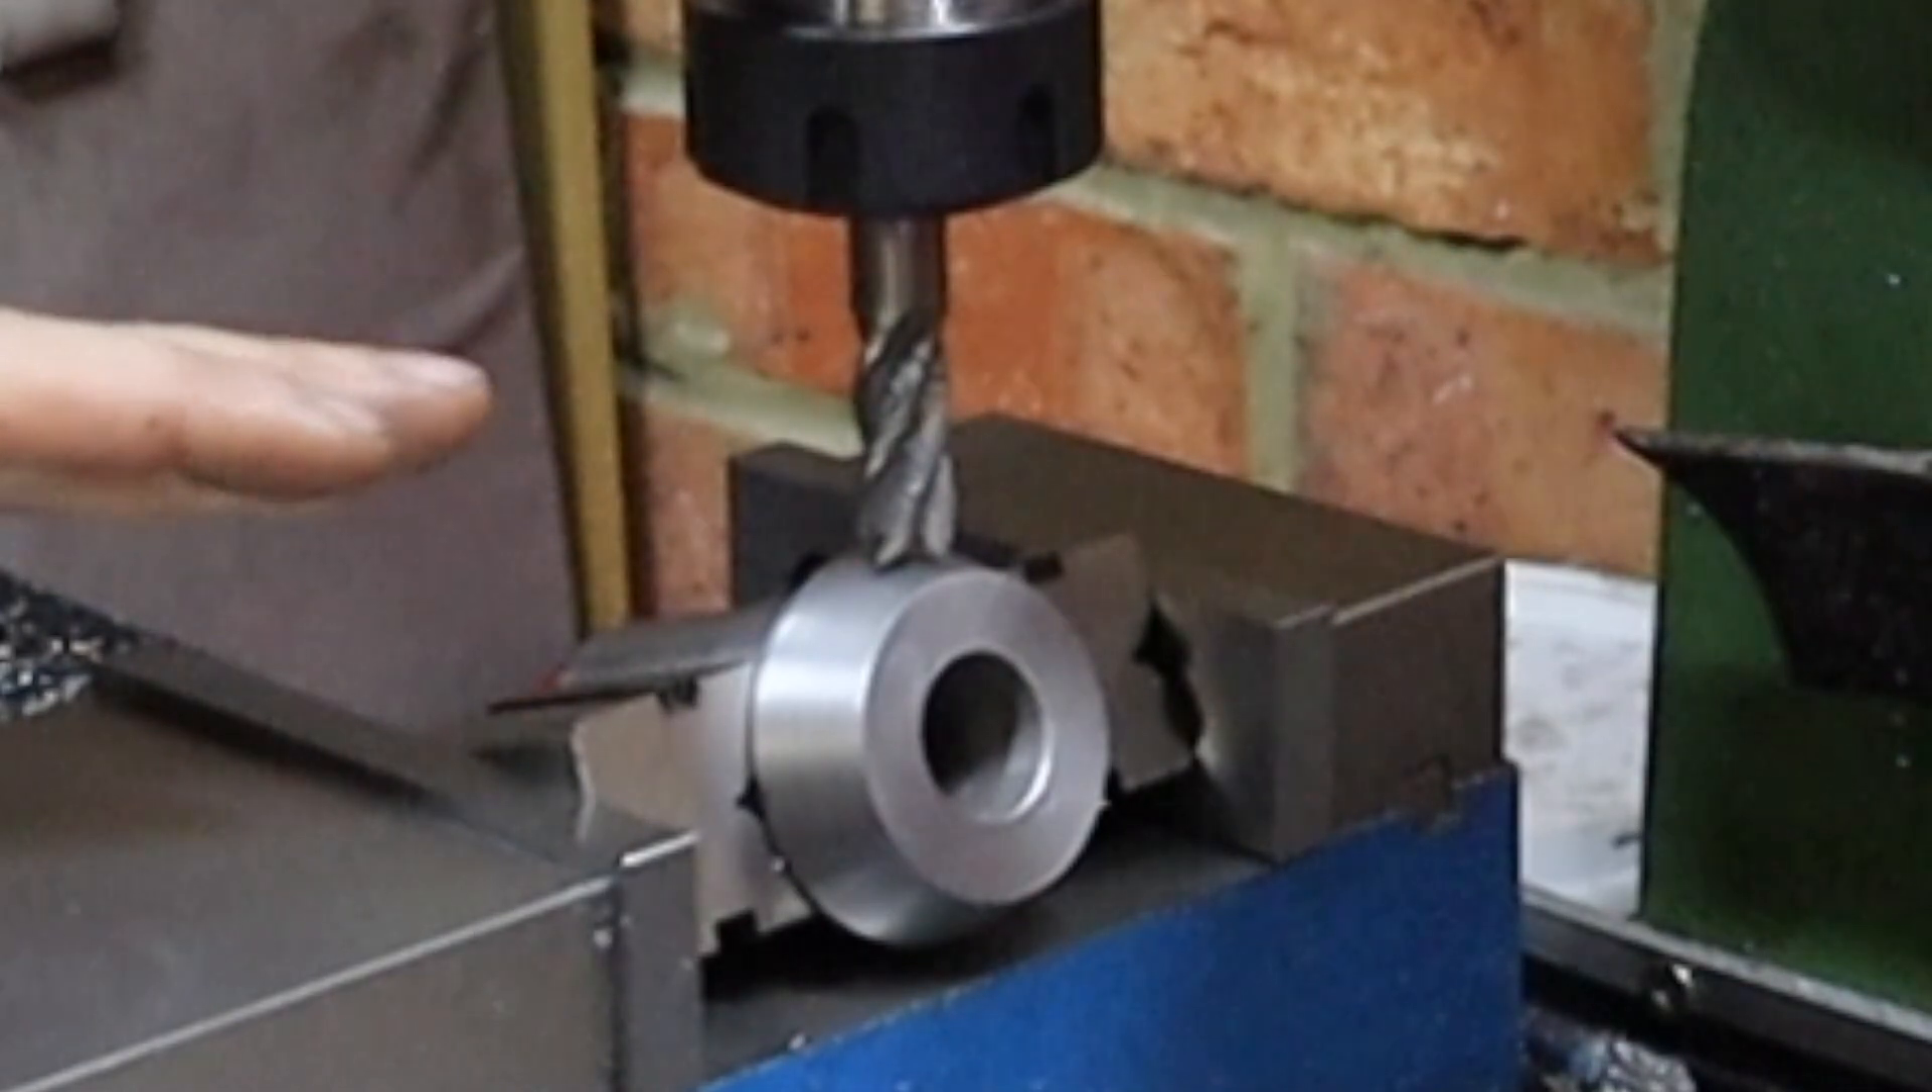So what I've done is I've mounted the eccentric shaft a sort of eyeball 20 degree angle.